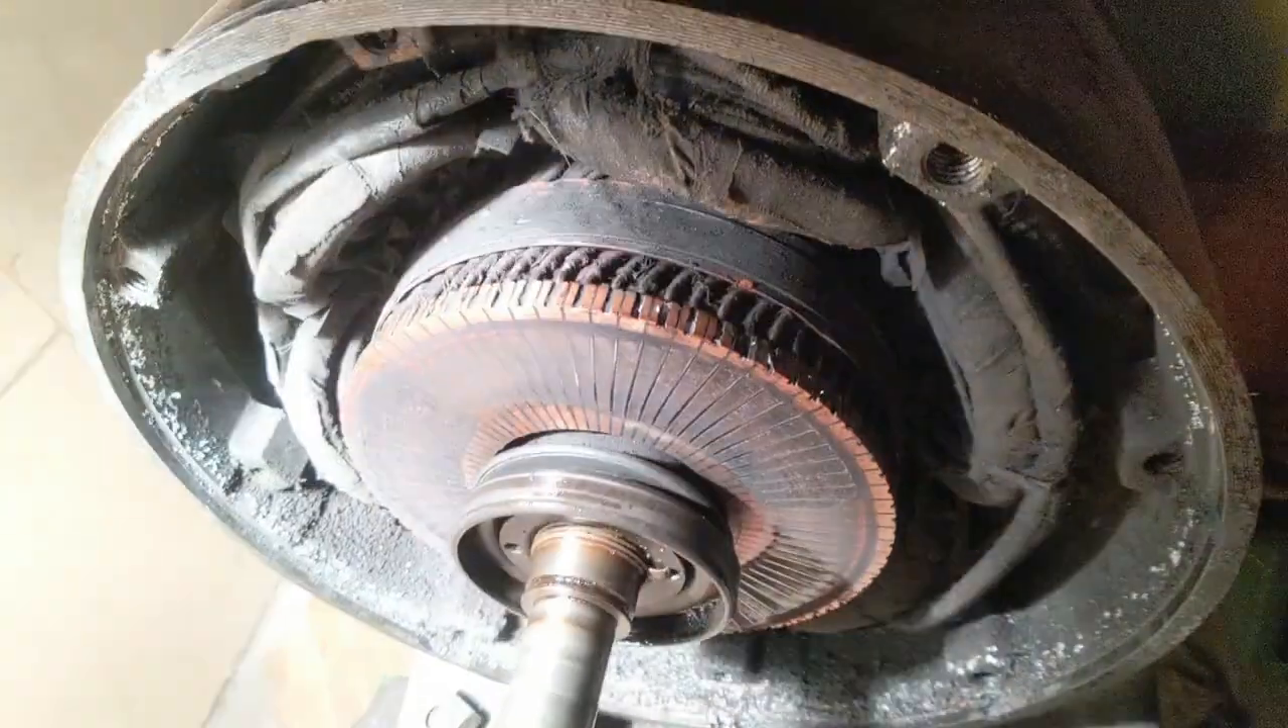Okay, with the bell removed, you can see the commutator.